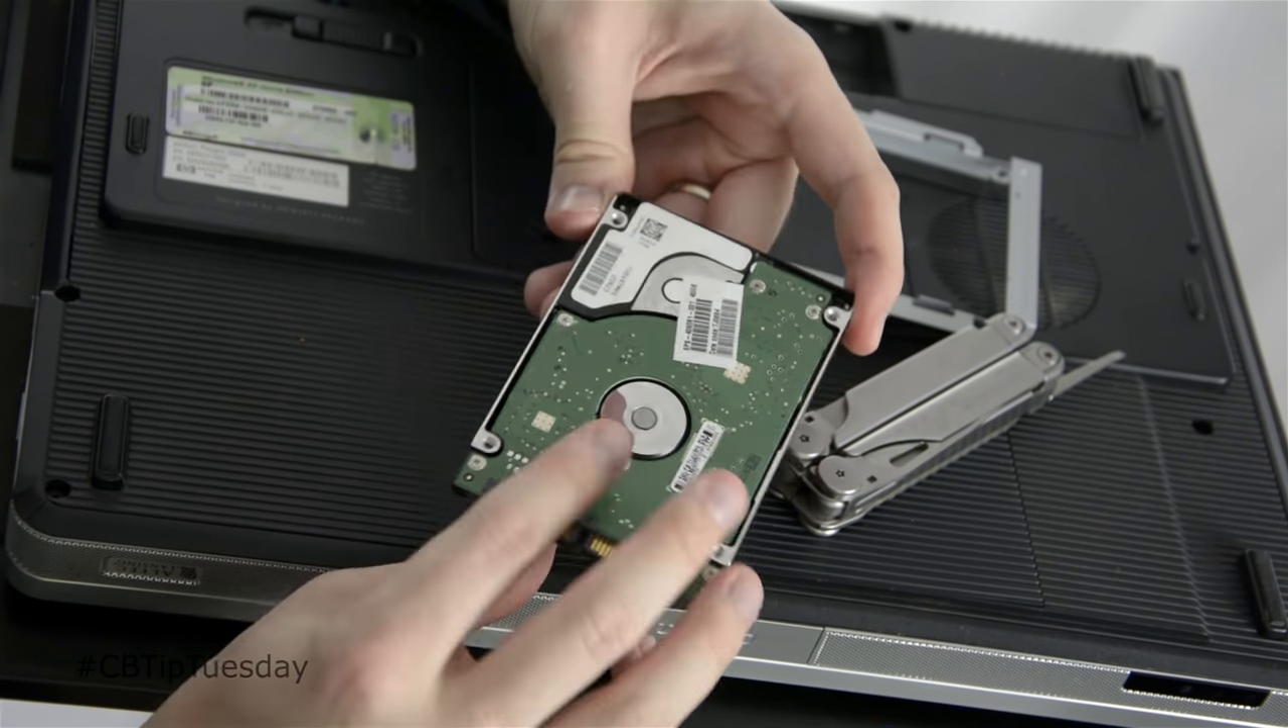Now, we've got the hard drive all naked.